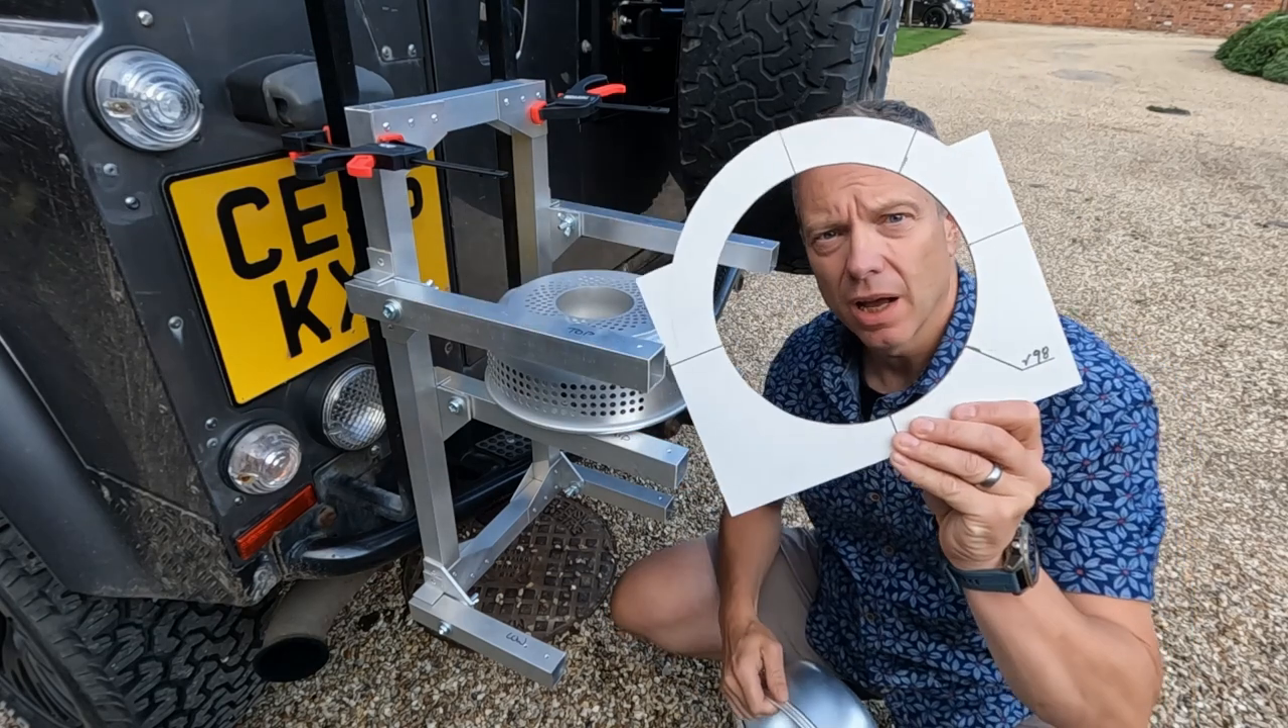So i've temporarily fitted the frame to the back of the truck just to check everything's looking right and it is.